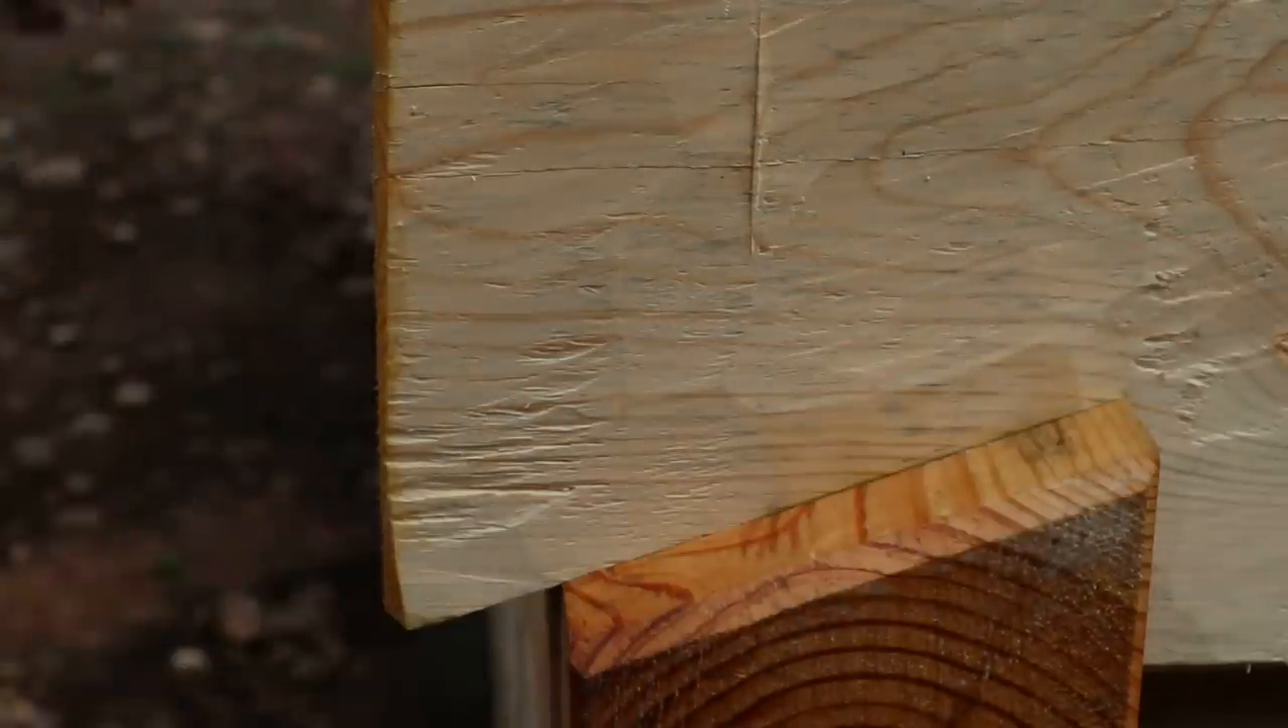As of just sitting this log down on here, I've got a pretty tight fit right here.